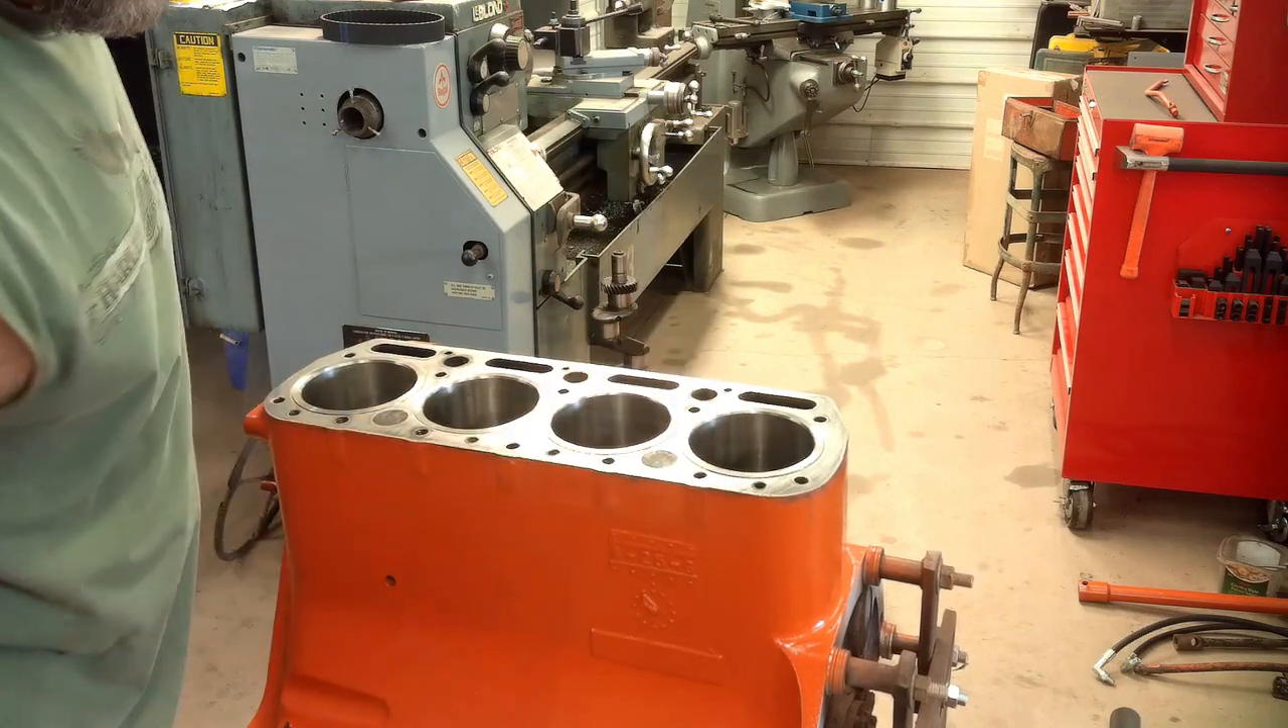There we have it. Four fresh new sleeves.